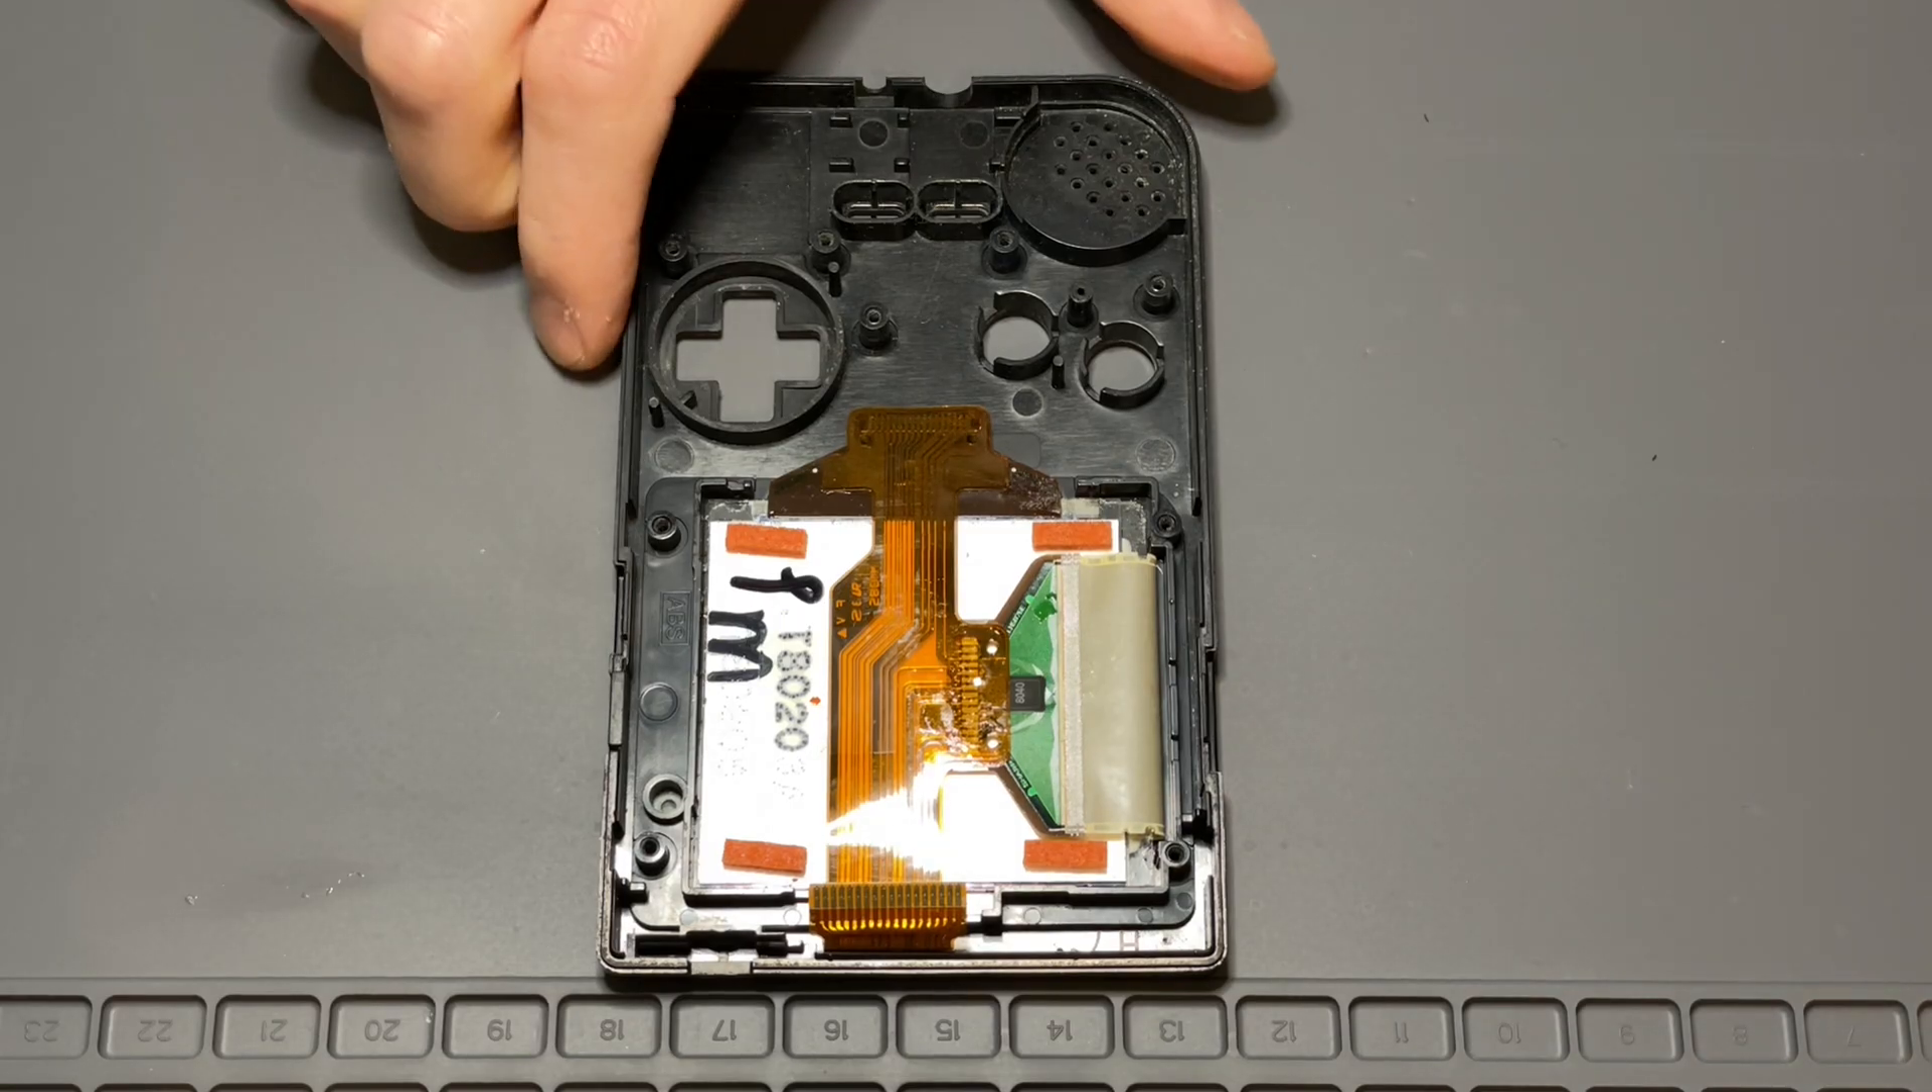With the front shell free of components, let's remove the screen.